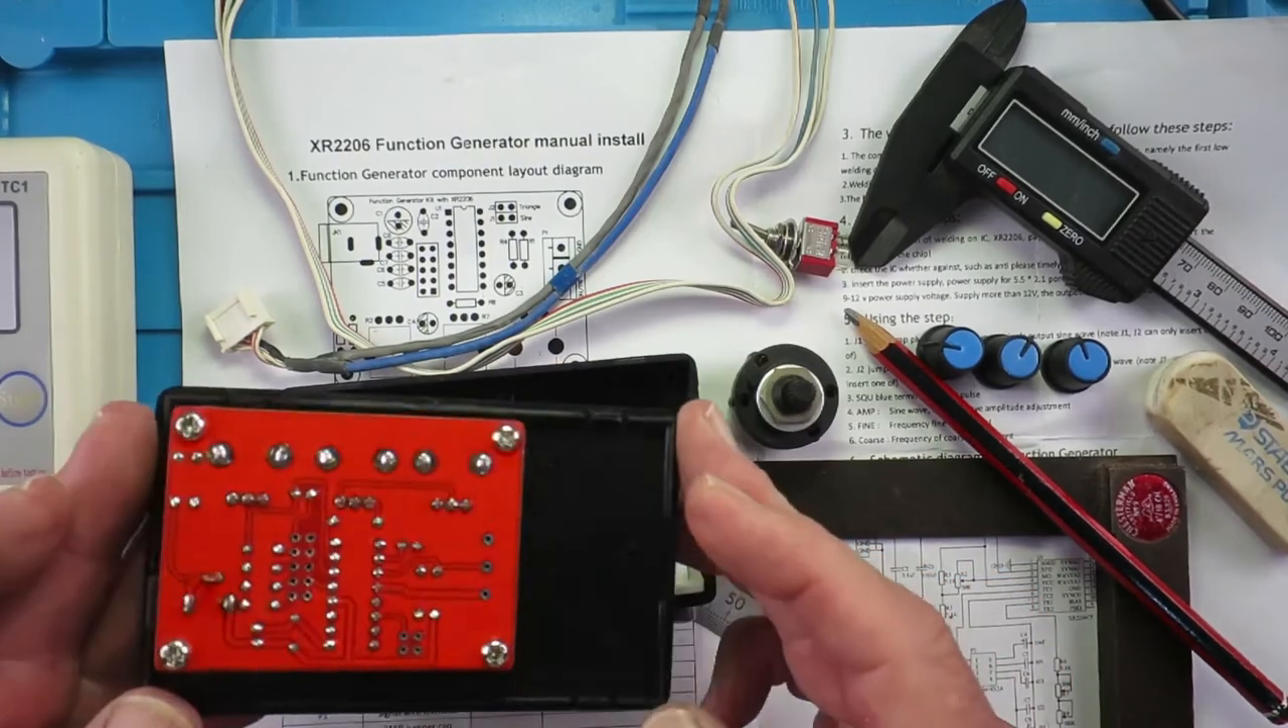I've been busy and mounted the little circuit board into the top of the box.